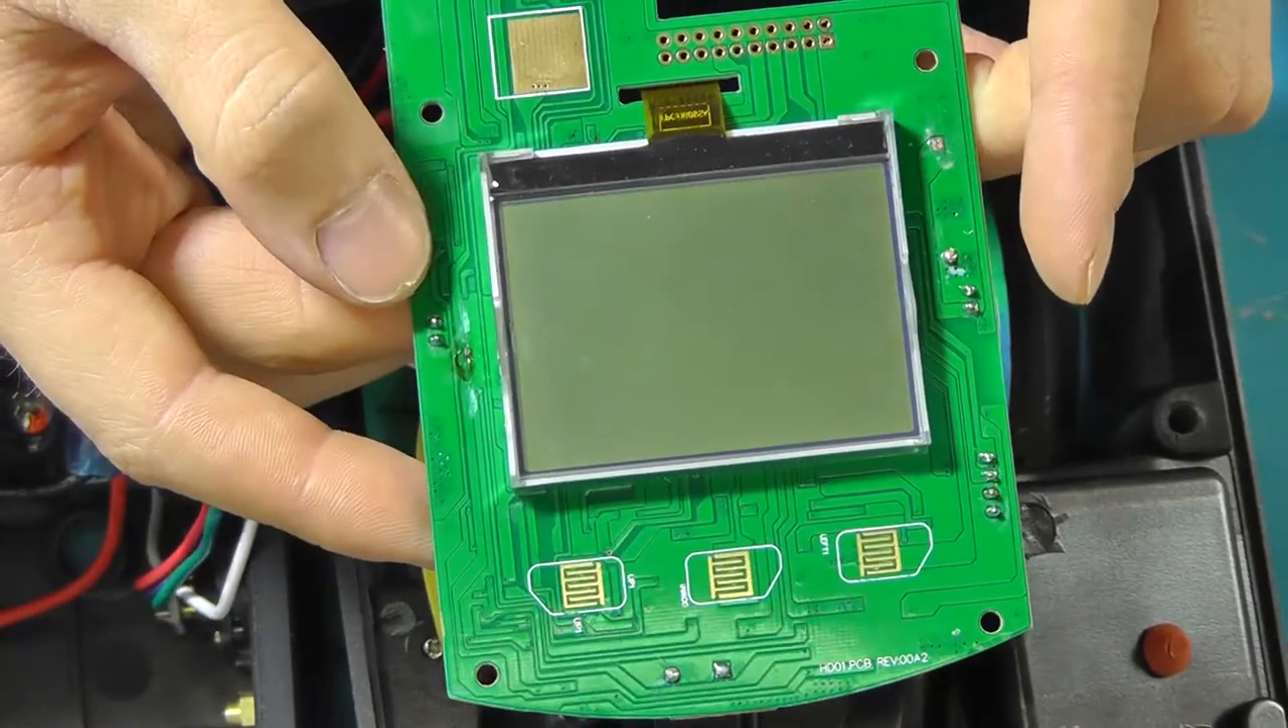There you go. So the screen is out.